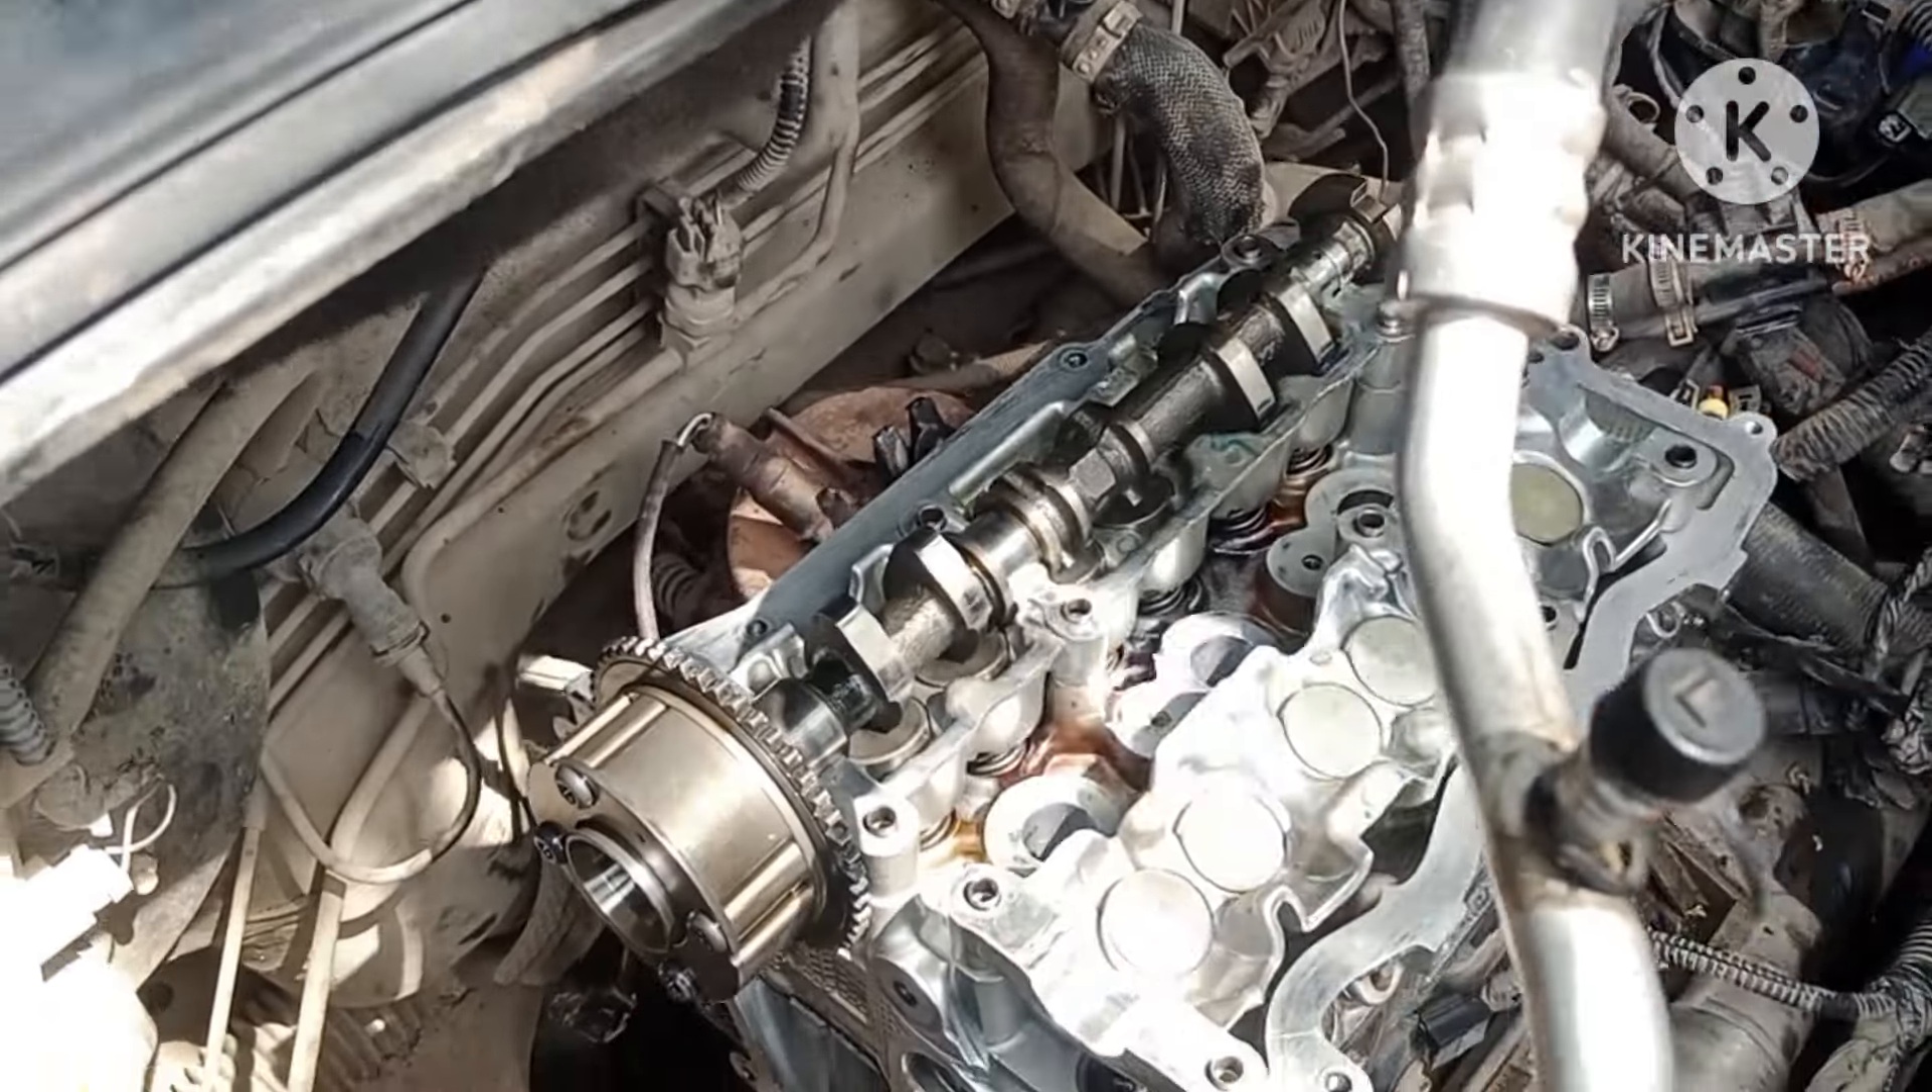अब लगा रहे हम head की cam और ये लगा दिये हमने head की cam।